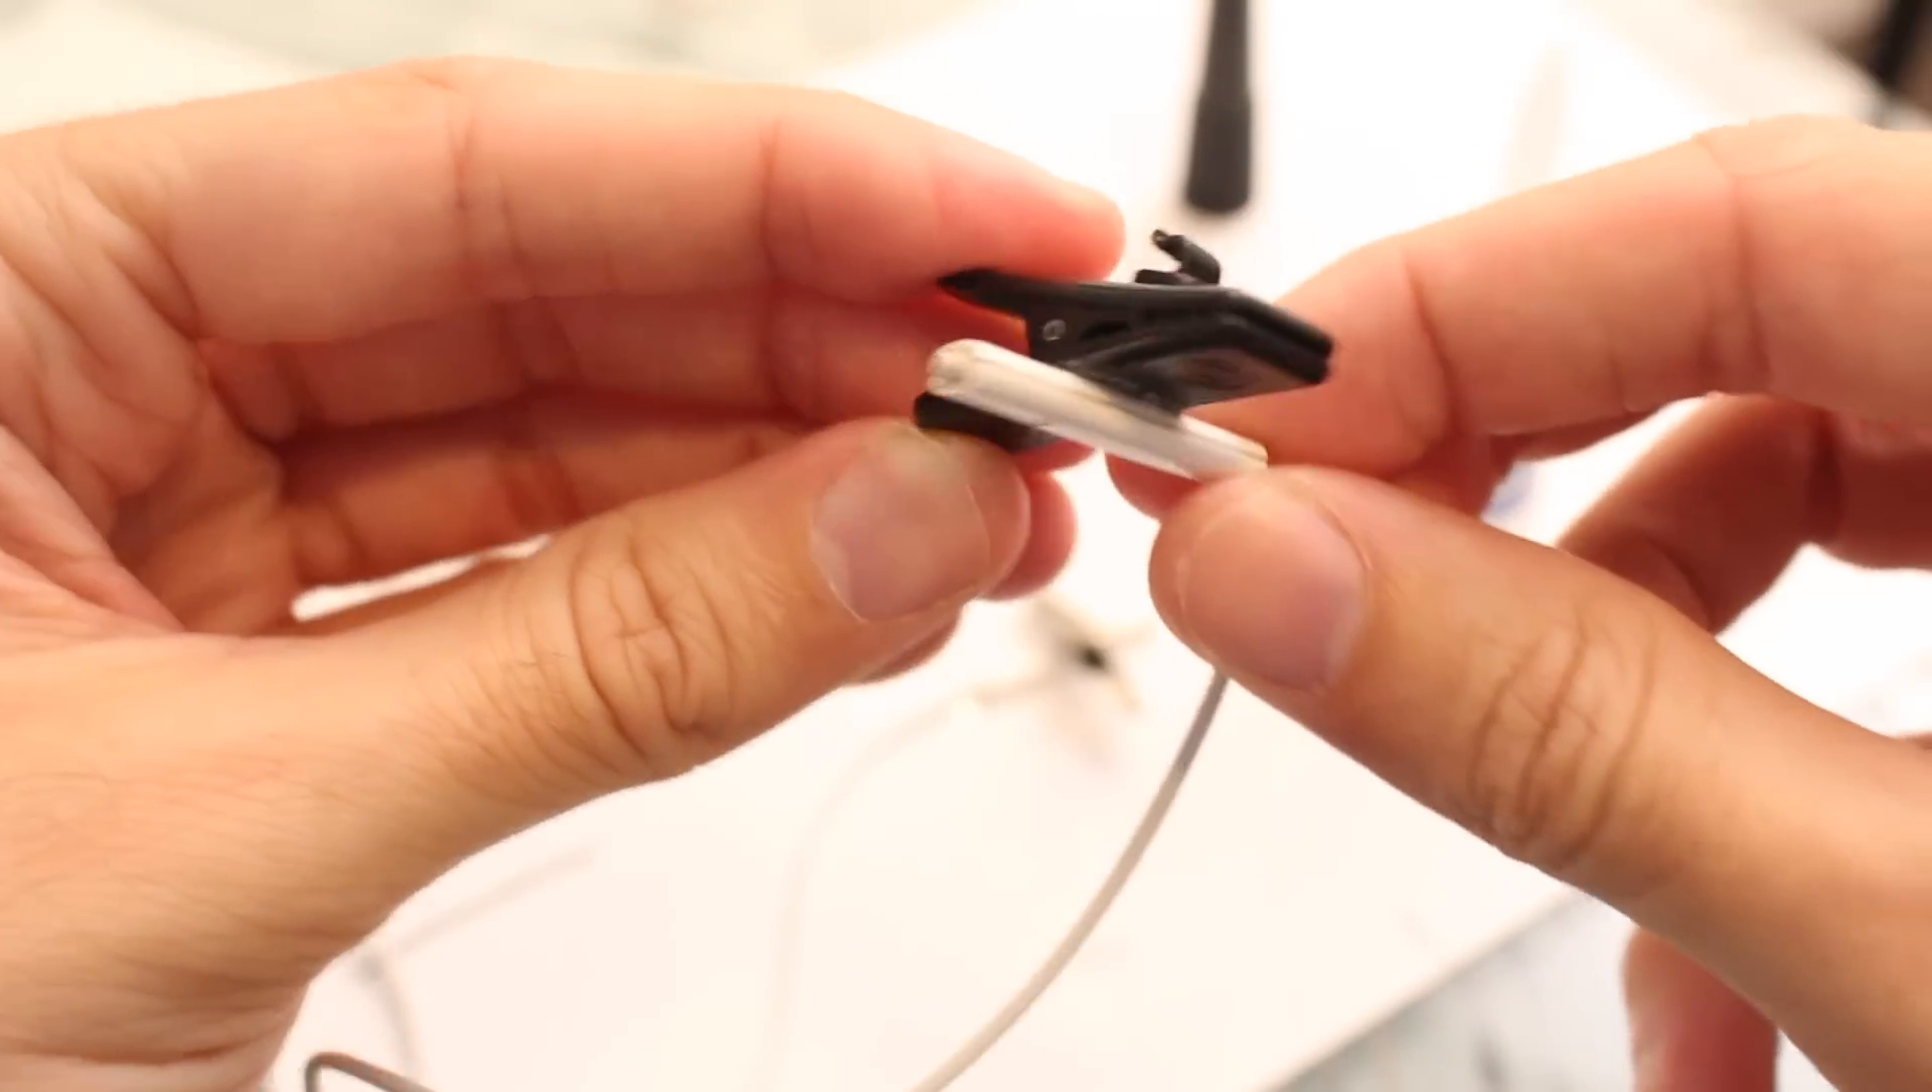Y ya tenemos nuestra pinza pegada en la parte del centro del micrófono.